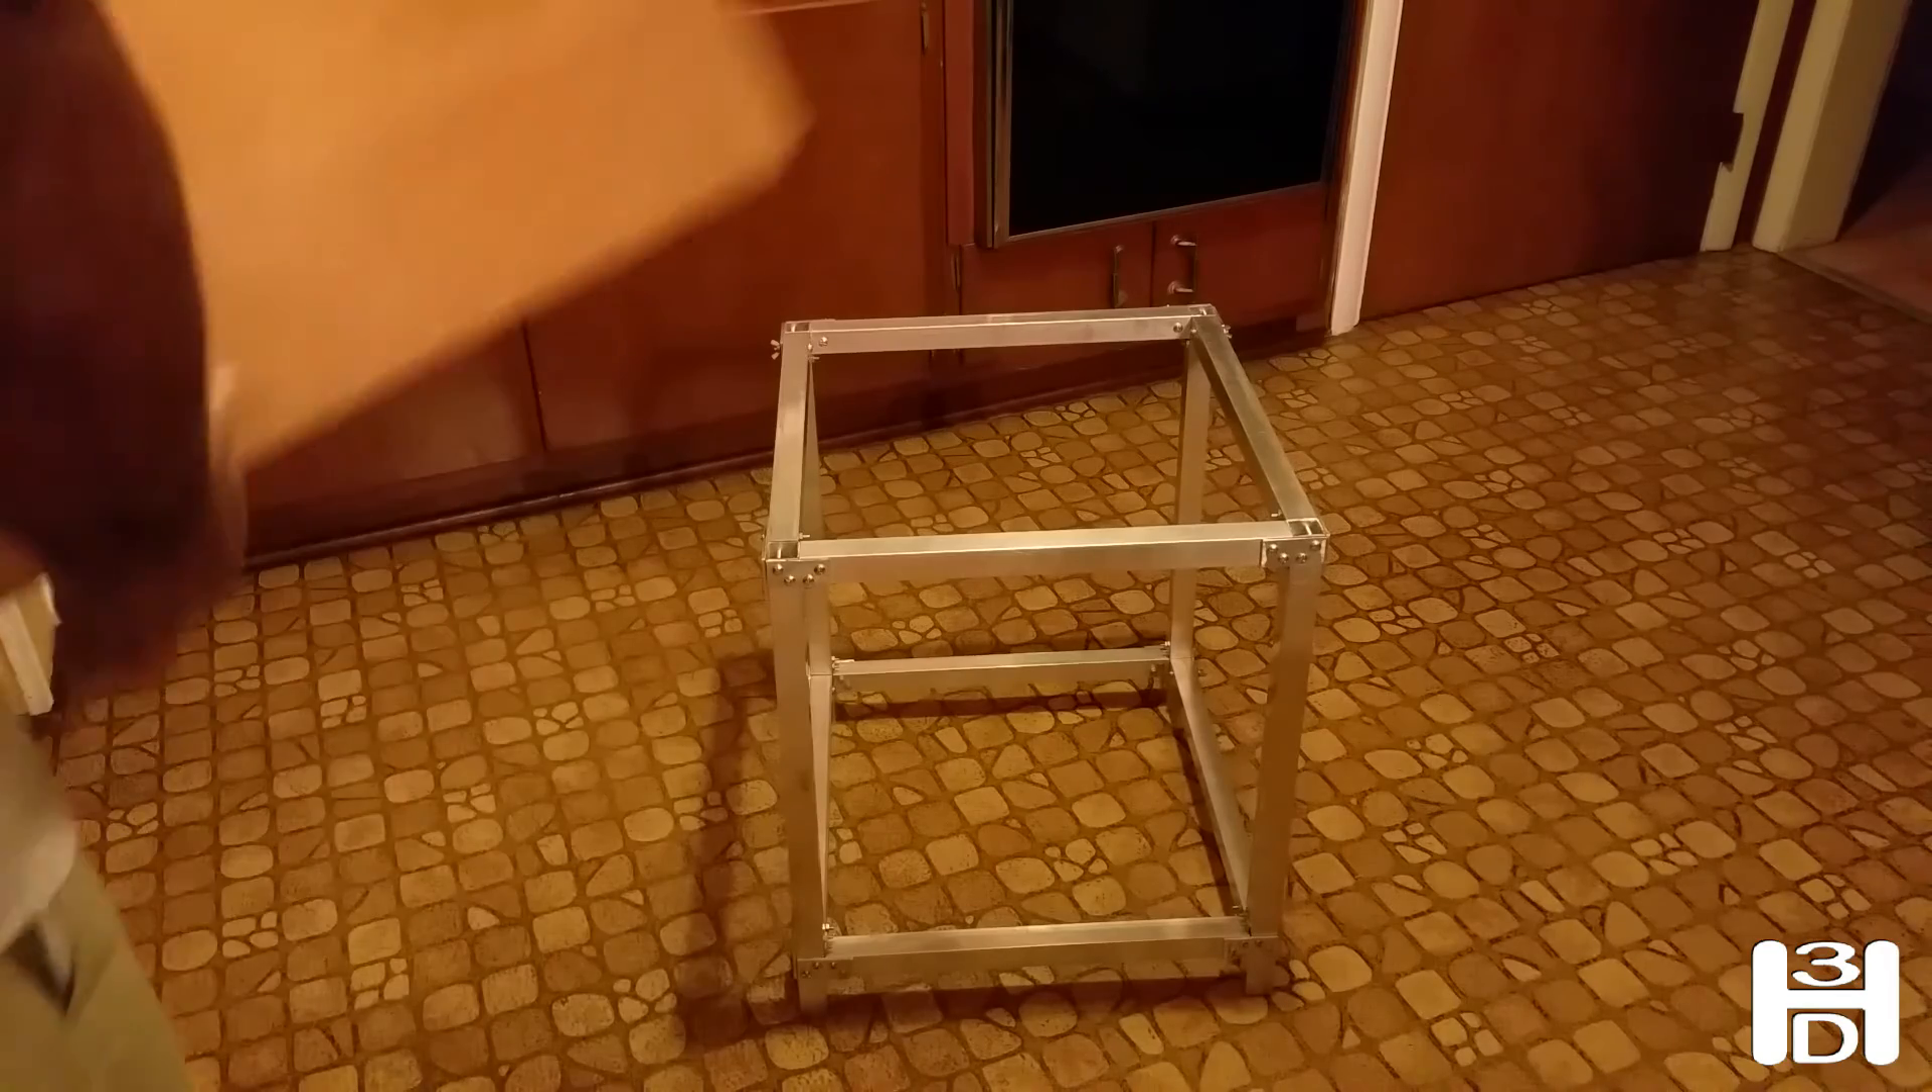That's the completed, not completed 3D printer, but completed 3D printer frame.